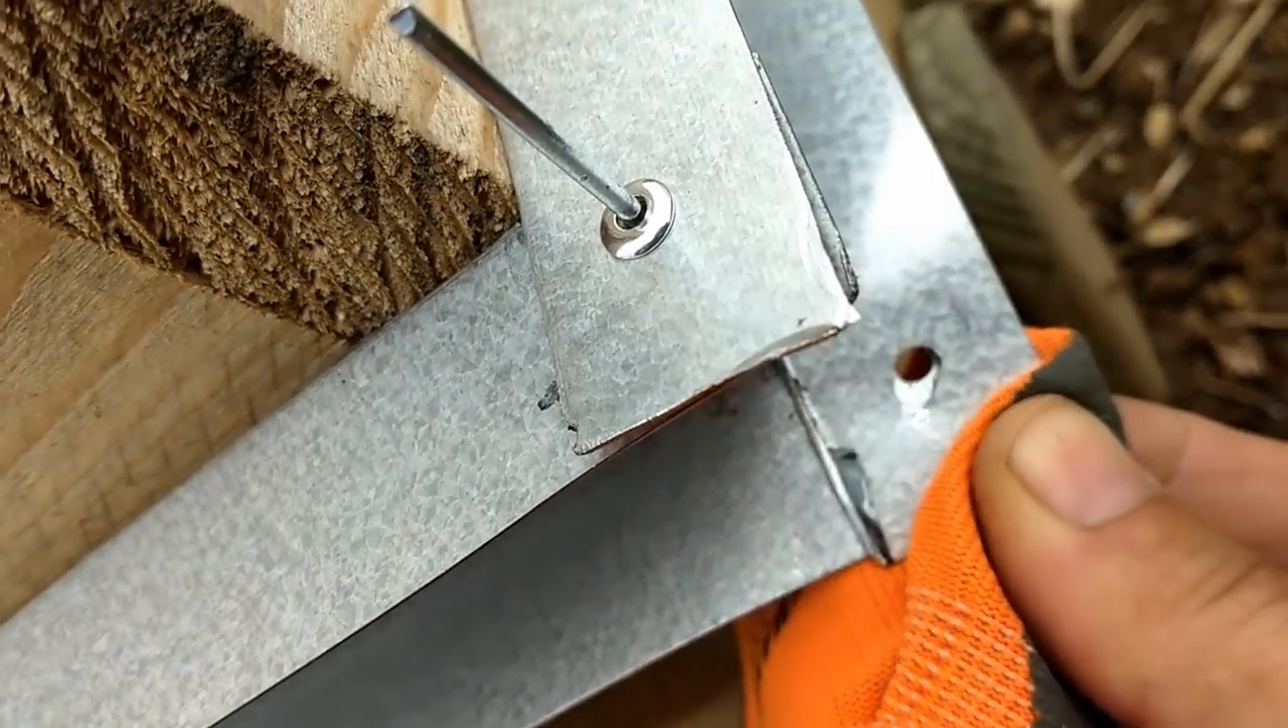Maintenant le rivet est en place. Il n'y a plus qu'à le serrer.